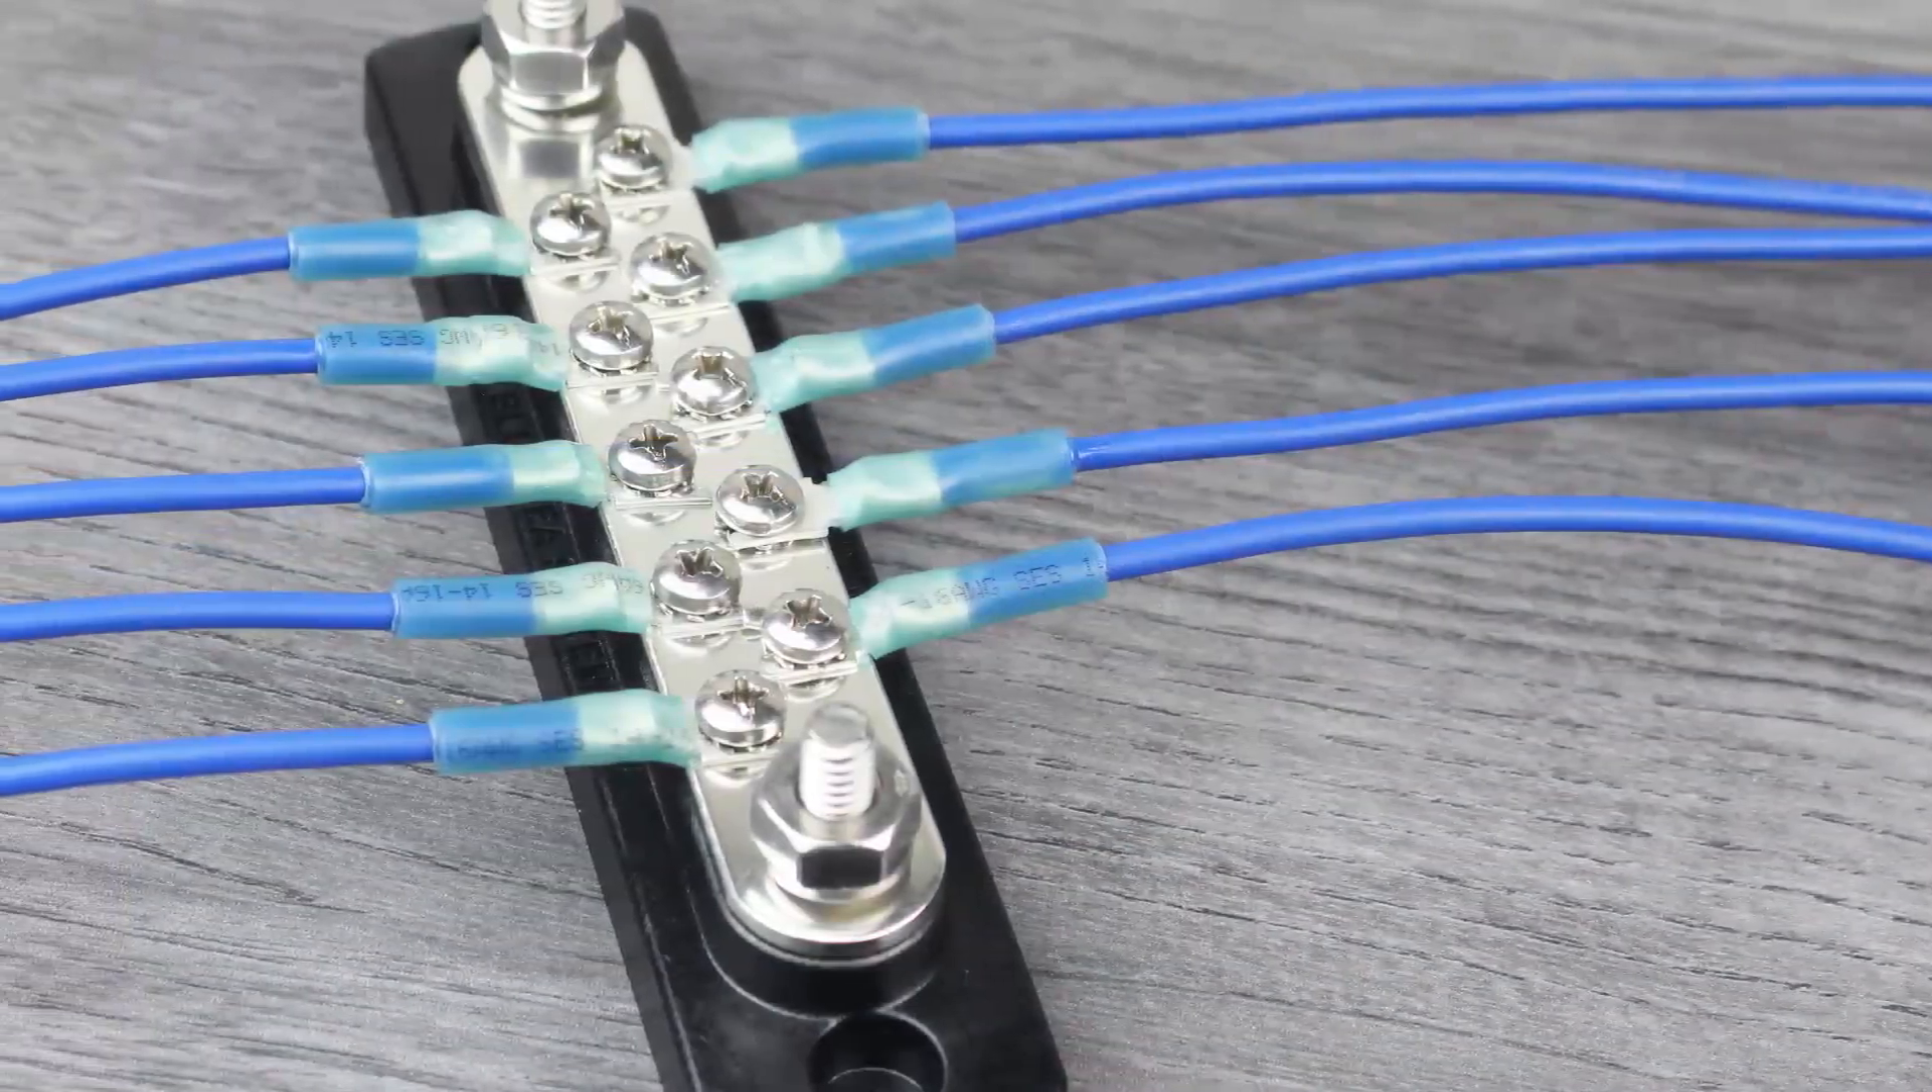We have successfully installed our fork terminals to the bus bar.